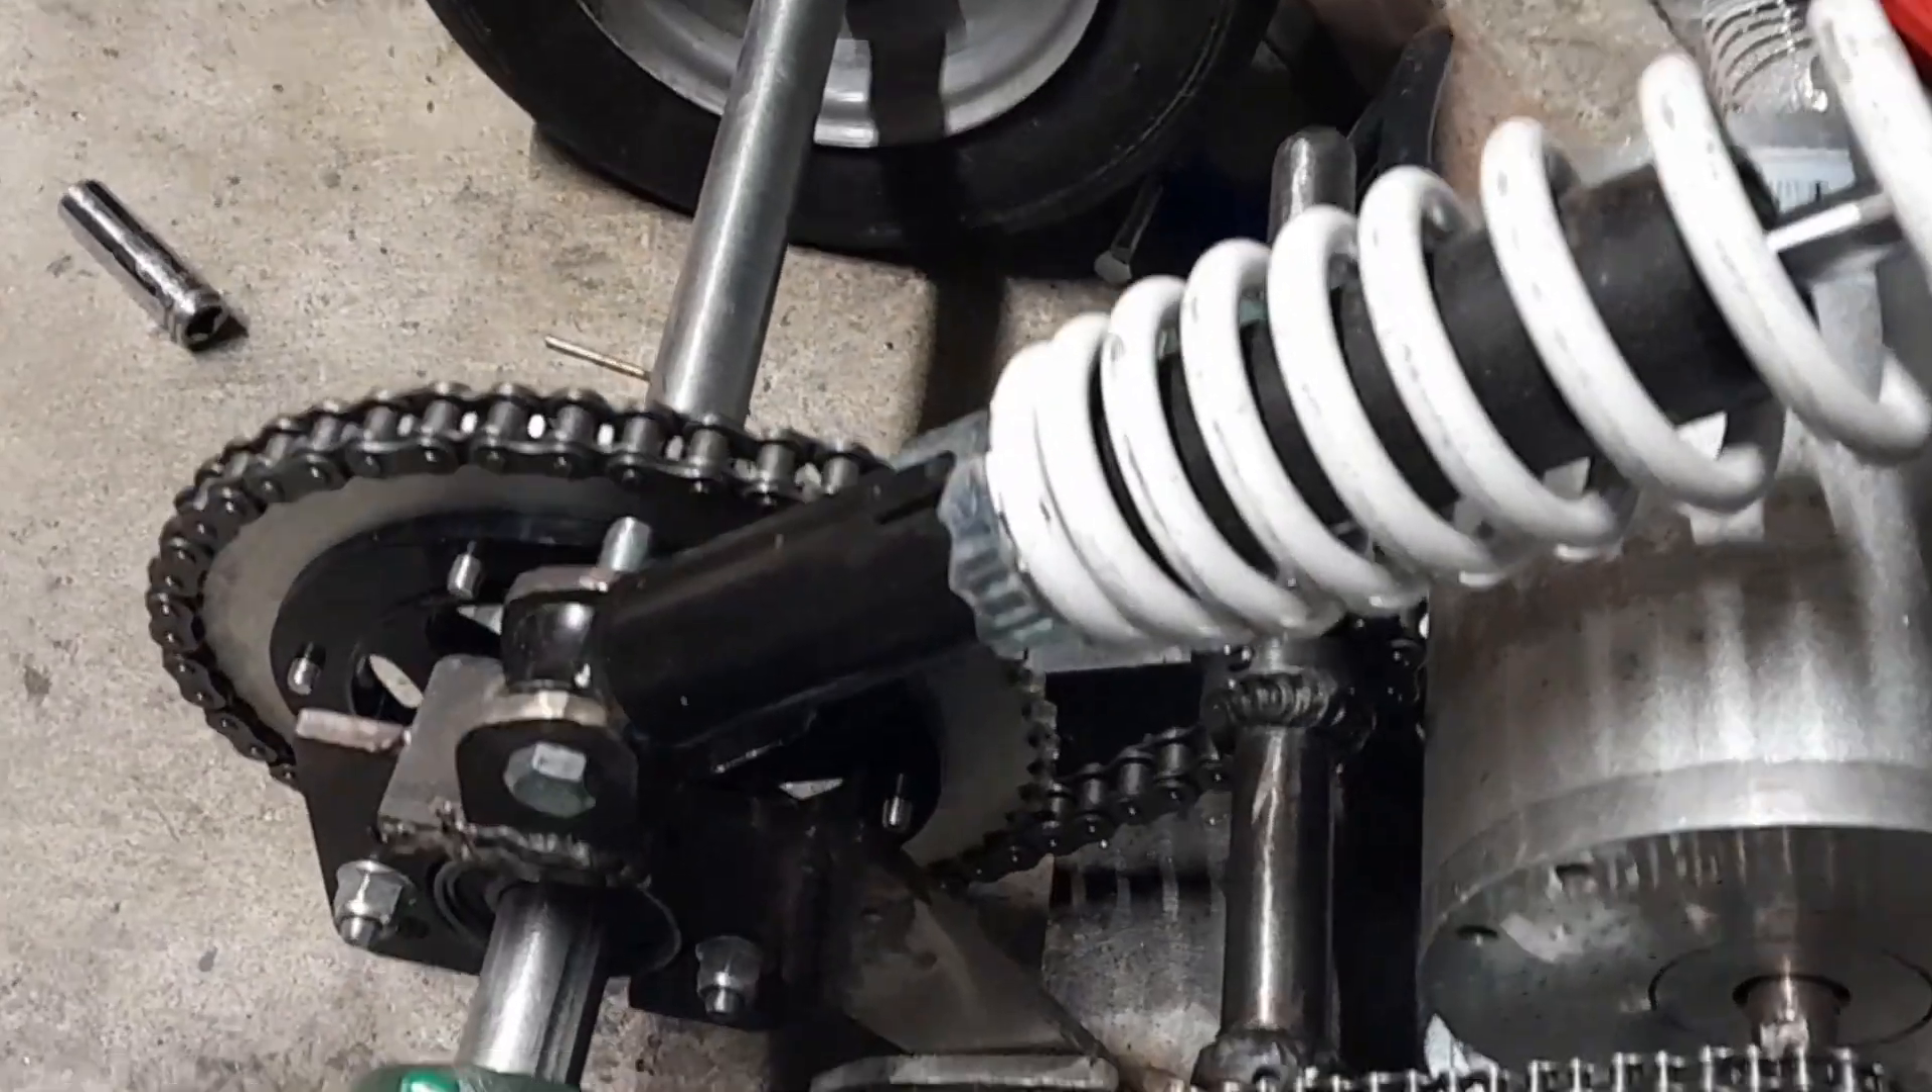I got the chains installed. I ended up welding the sprockets on there.